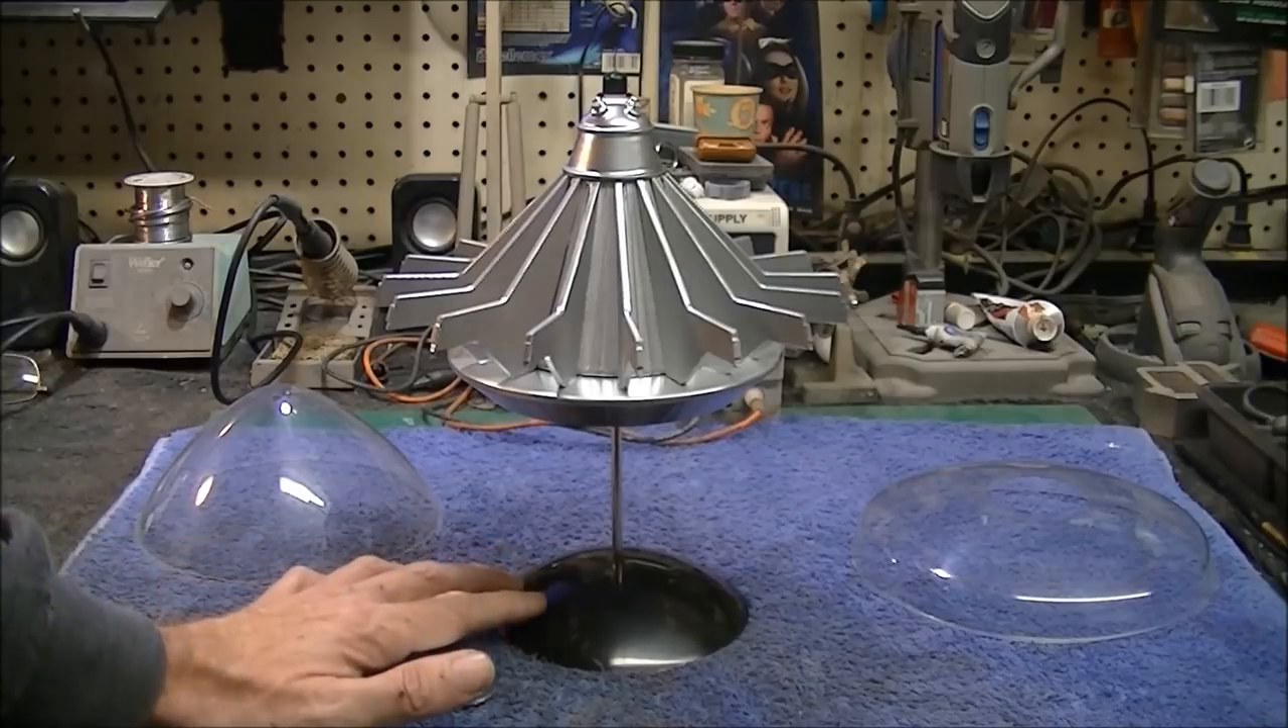But we're back to work on the alien UFO here and since the first video I got all the main part of the ship put together.